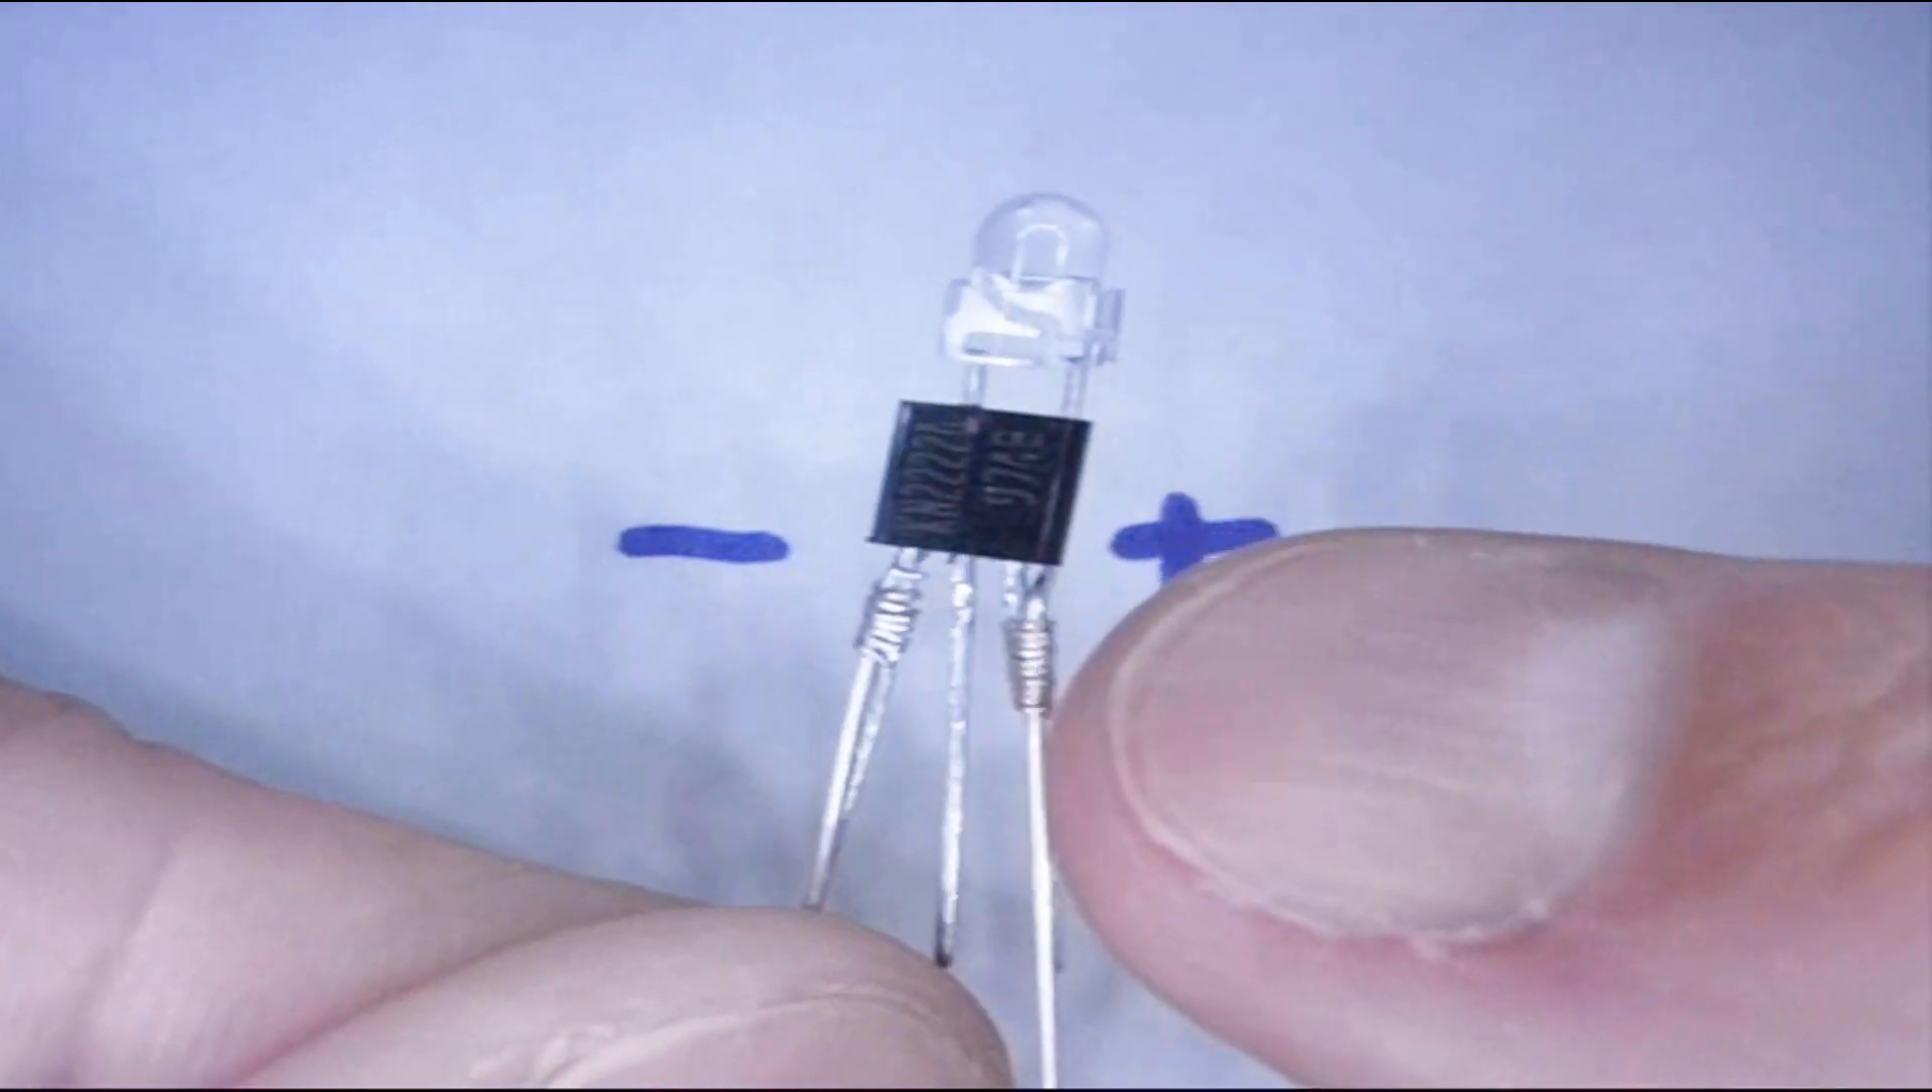I've wrapped the pieces together so that they don't come apart when I do some more soldering down here.